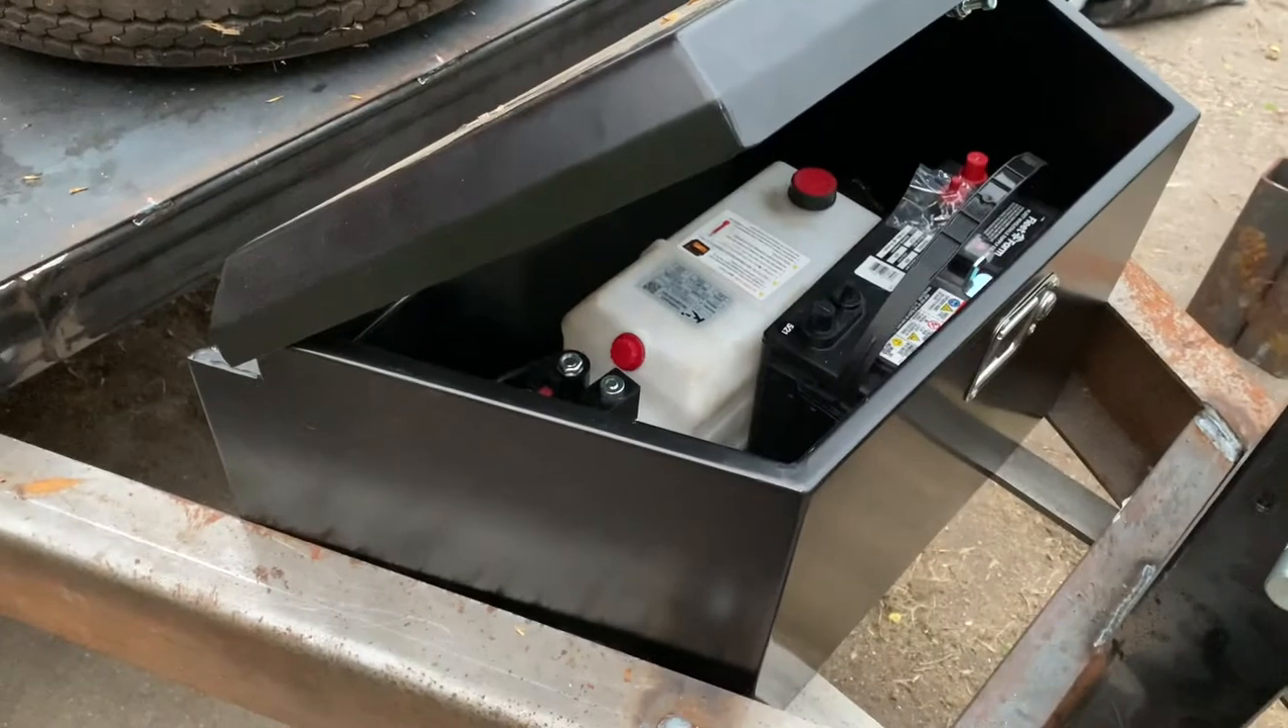Um everything's nestled in there it's just enough room for the battery and the the pump with this harbor freight toolbox.